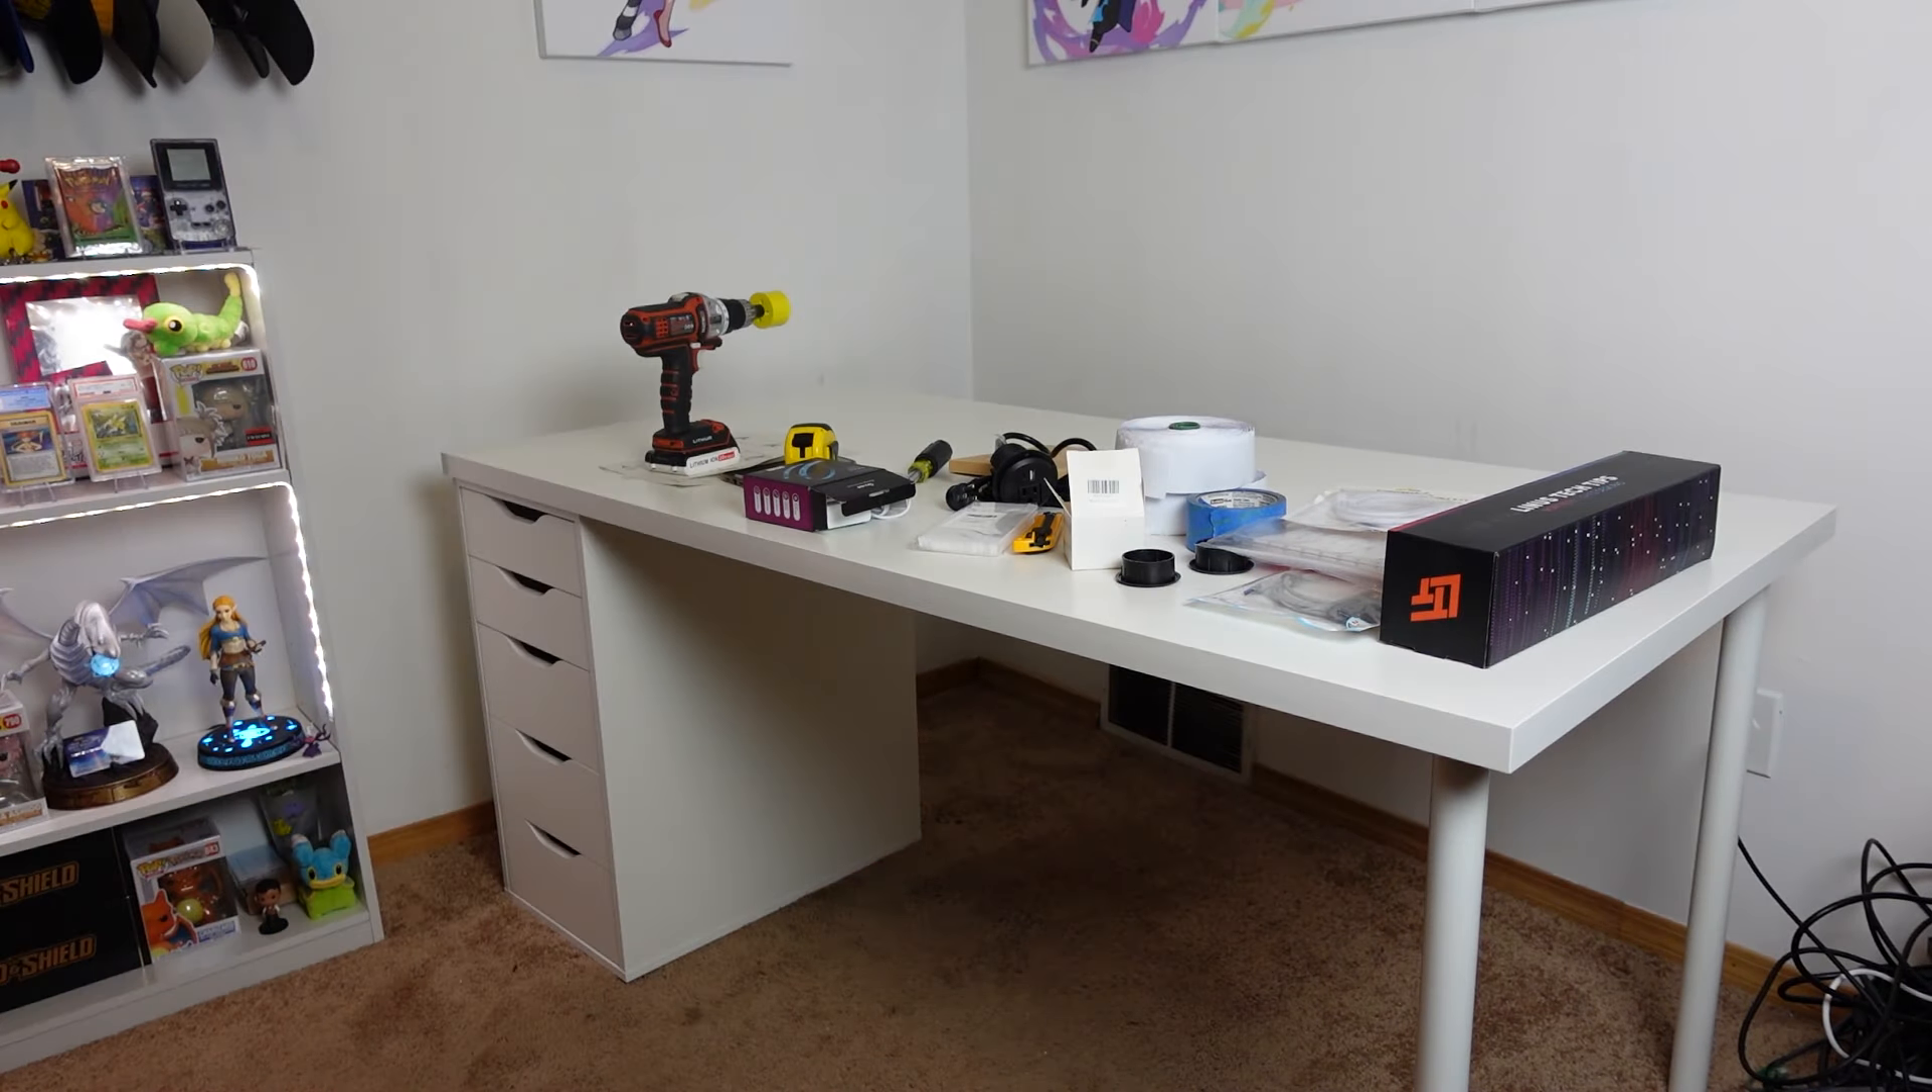Now the desk was fully assembled.